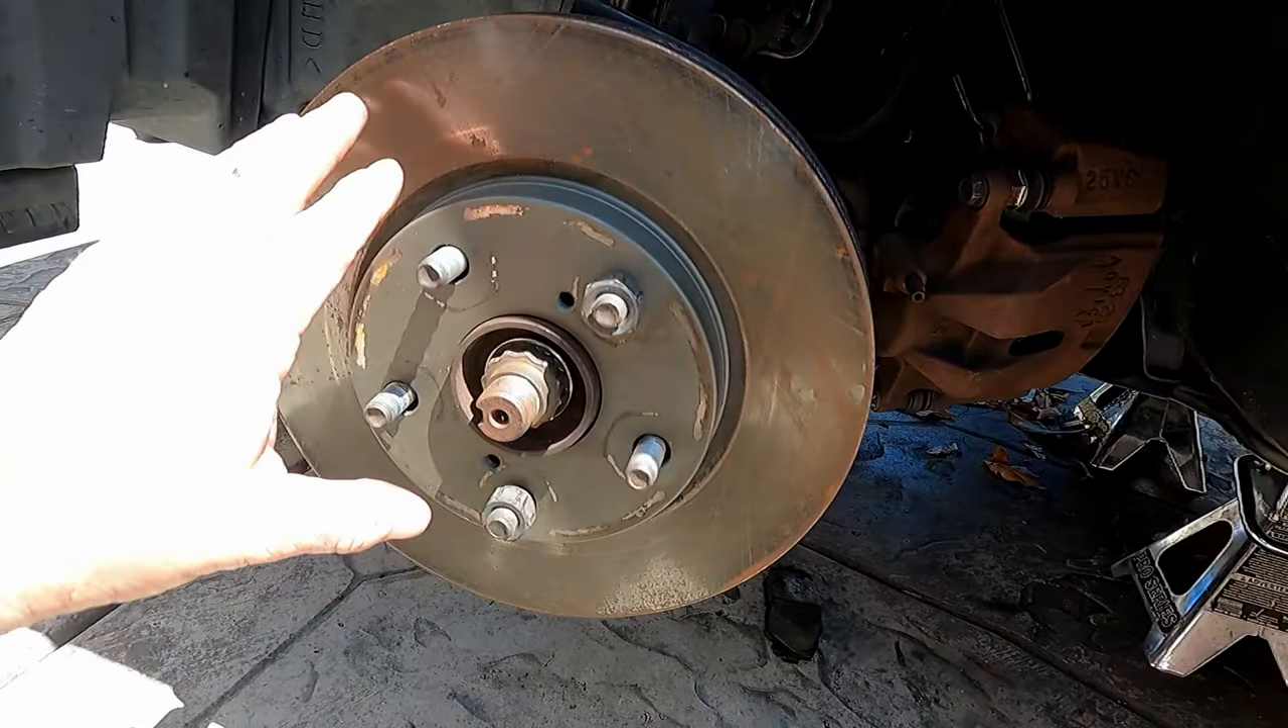I do have the rotor back on.